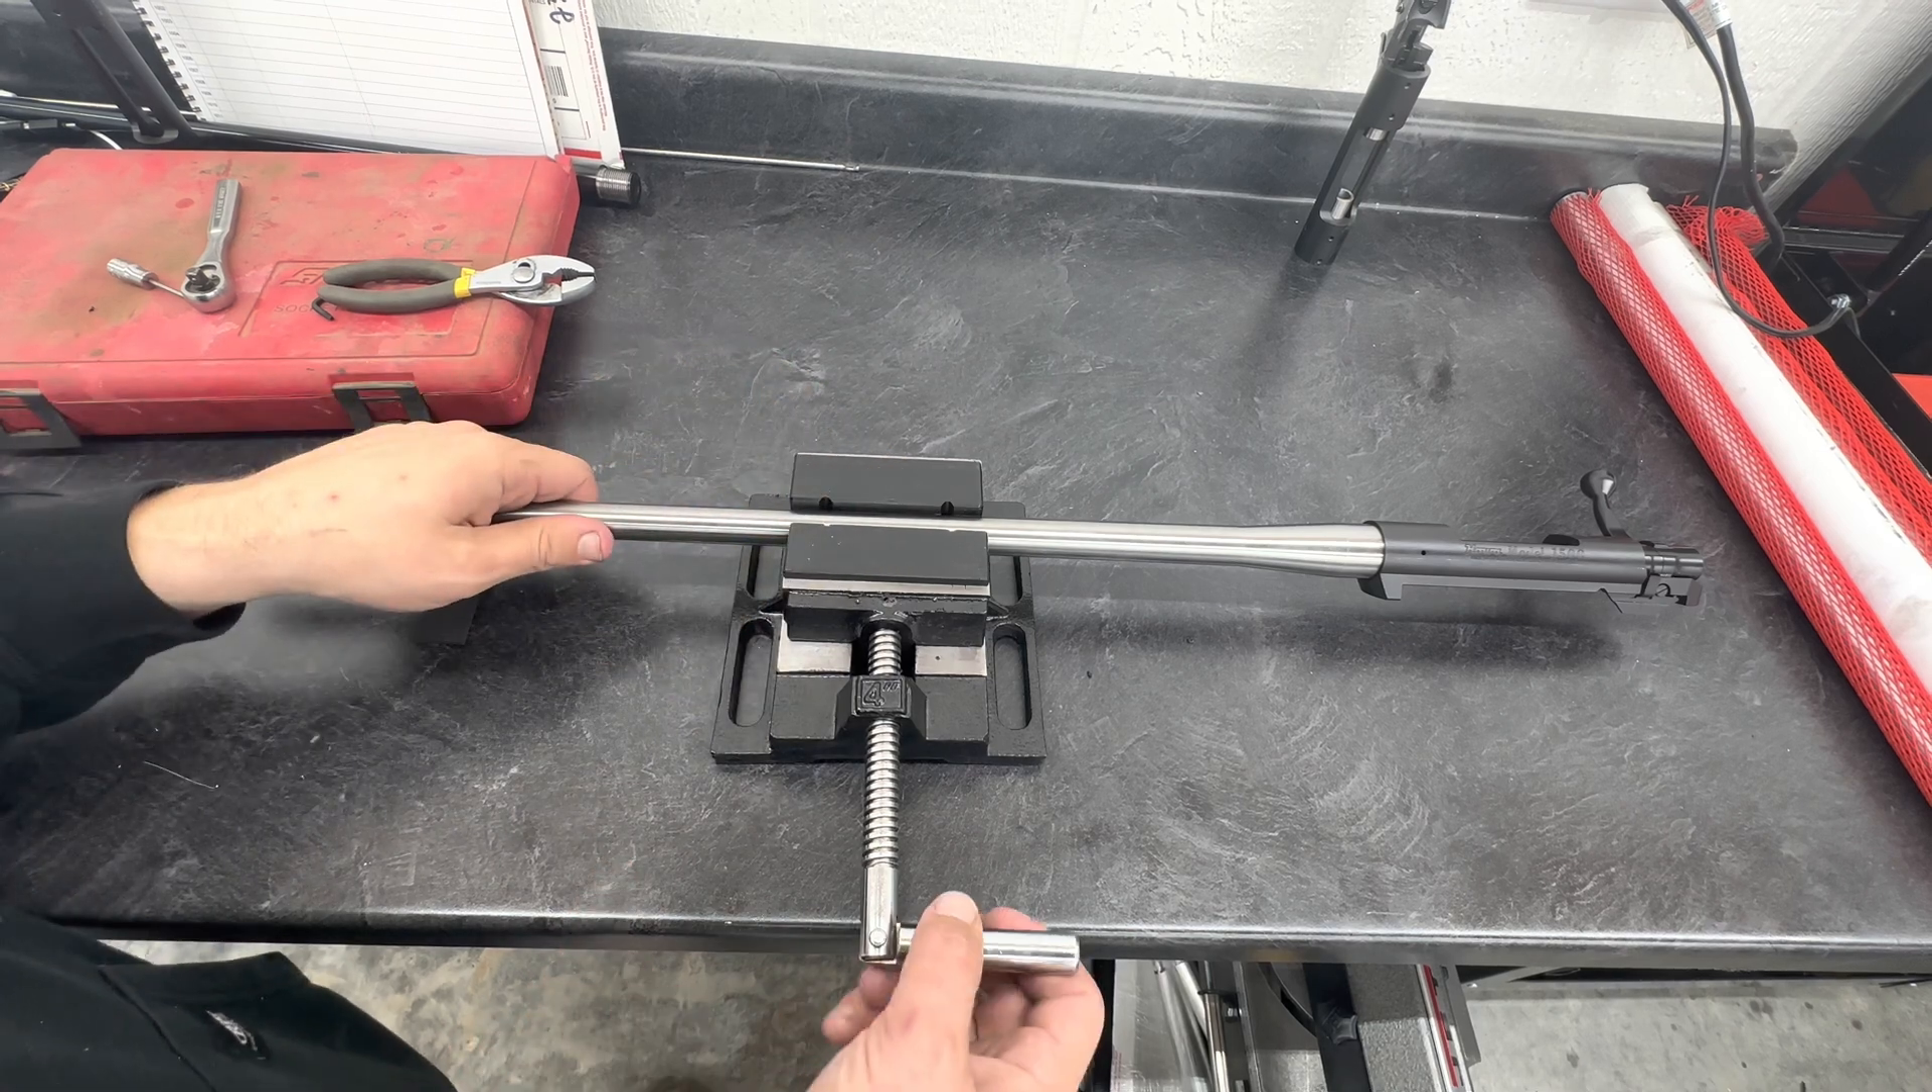All right we got the vise blocks installed on the vise.